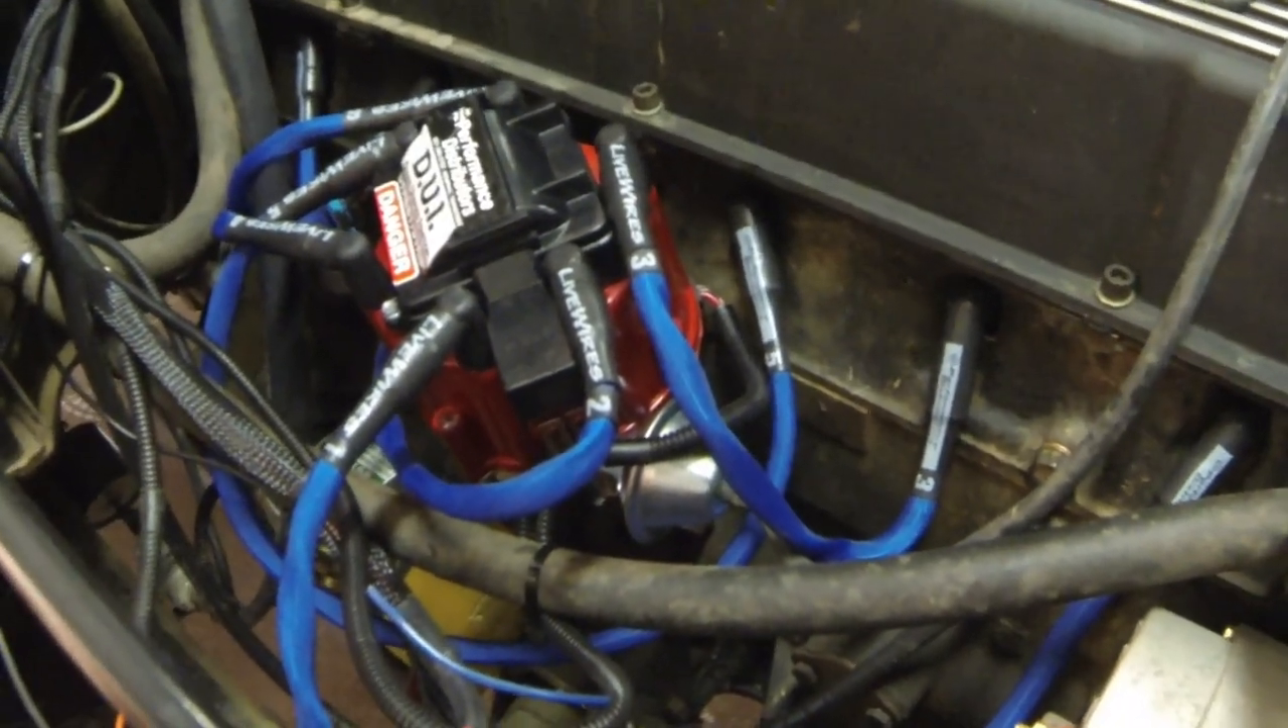Okay we've got the distributor and the wires in.